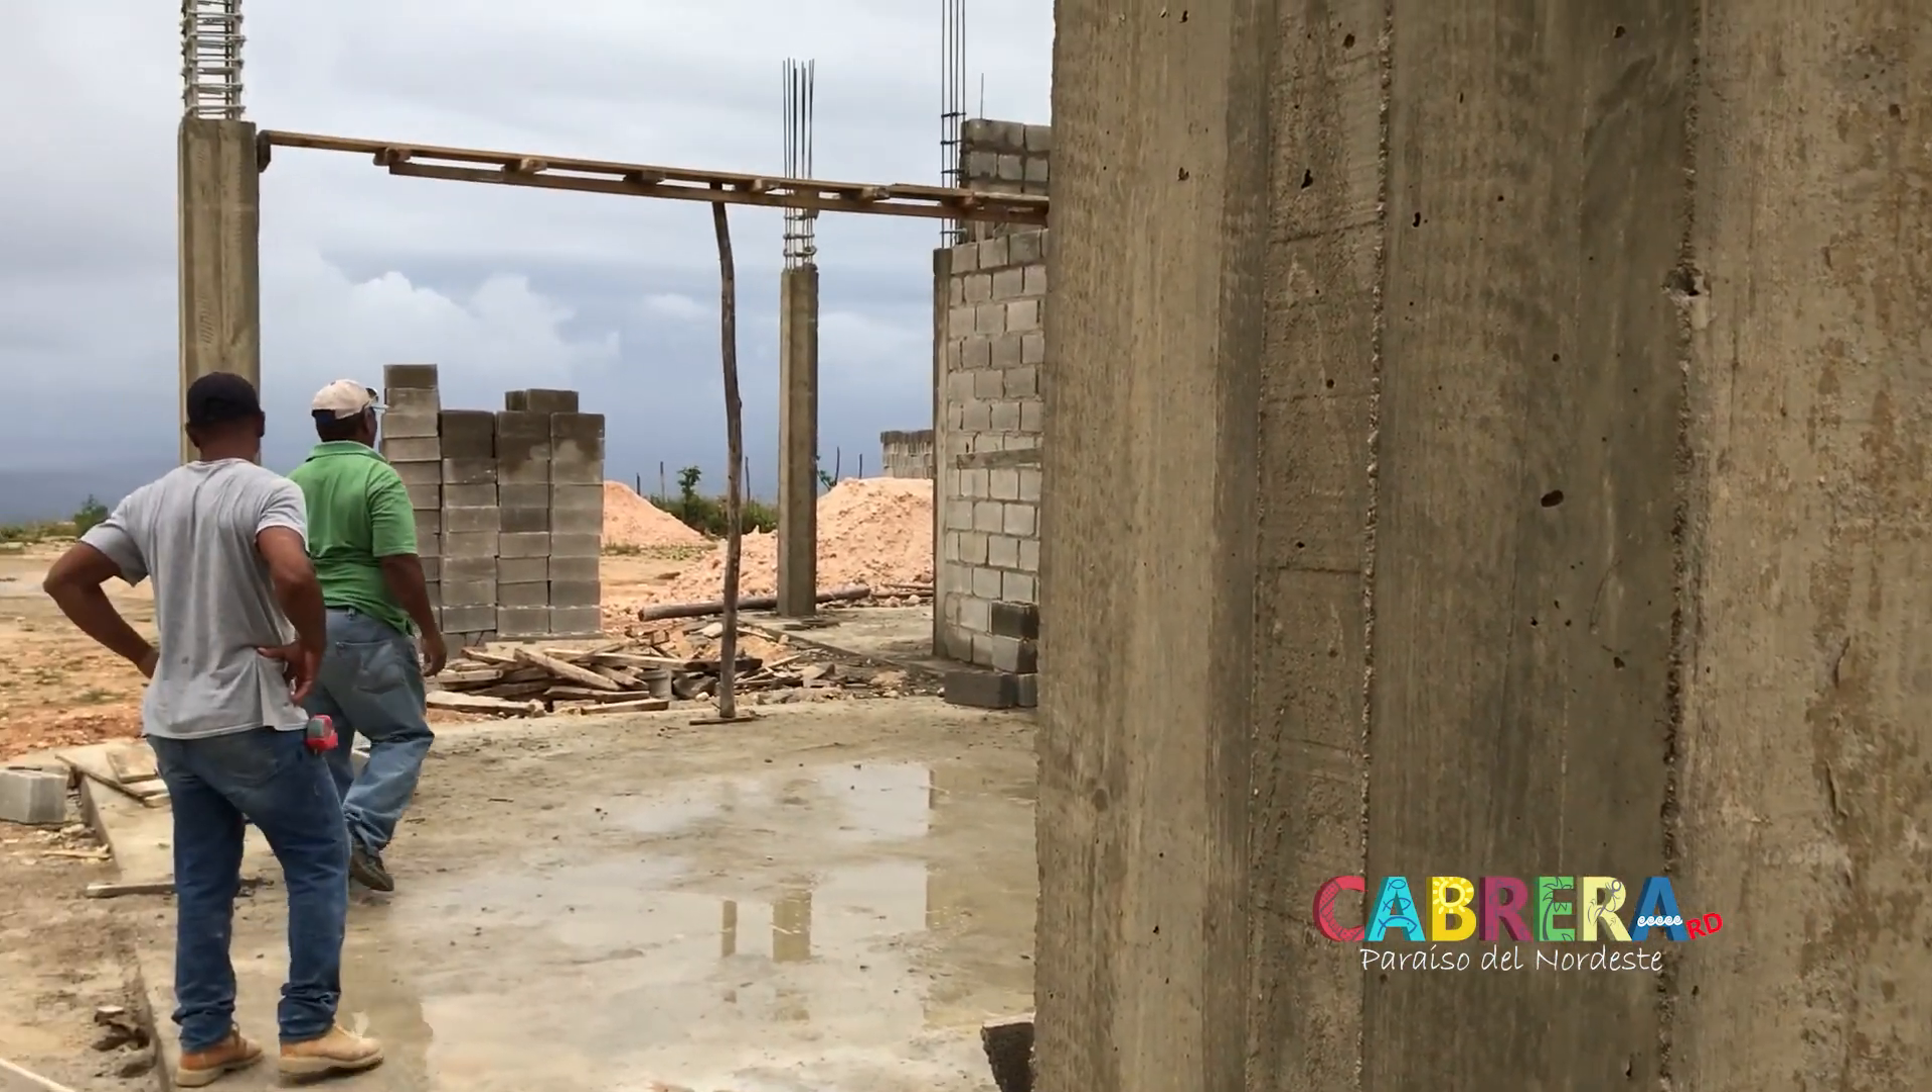Now that is a column. OK, the wood is off it now.